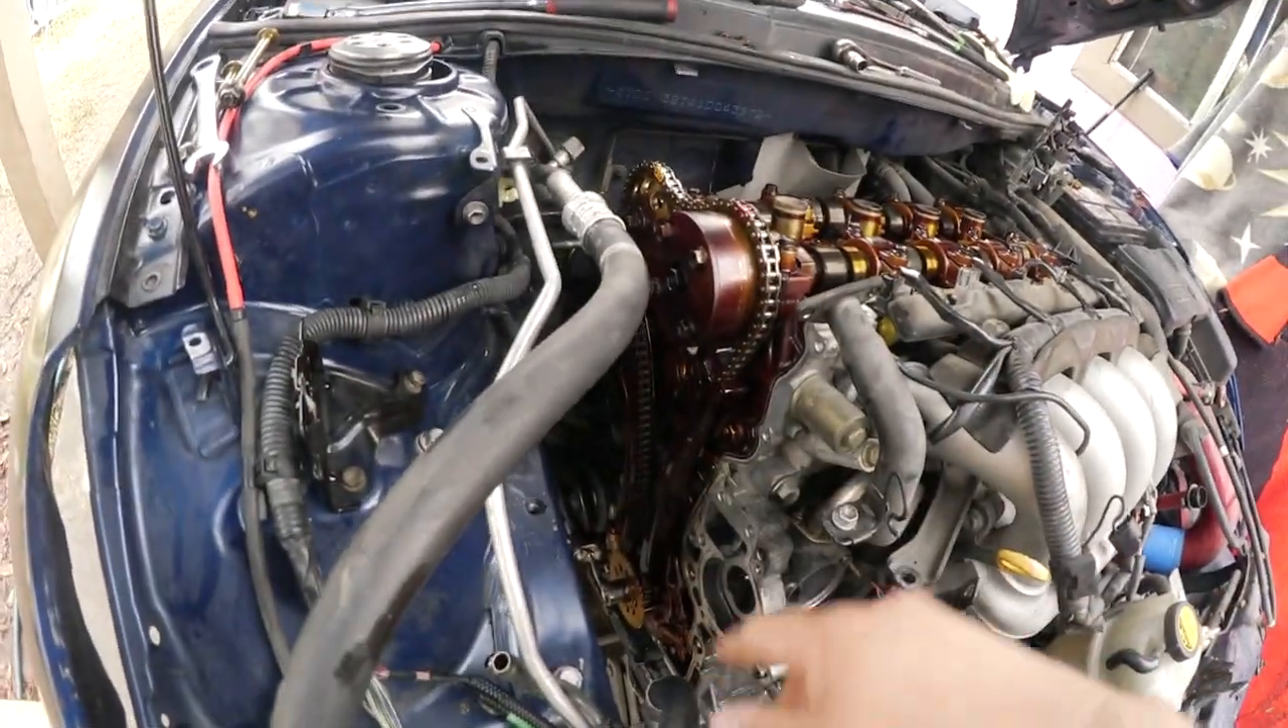And there you have it timing chain cover is already removed we have access to everything.